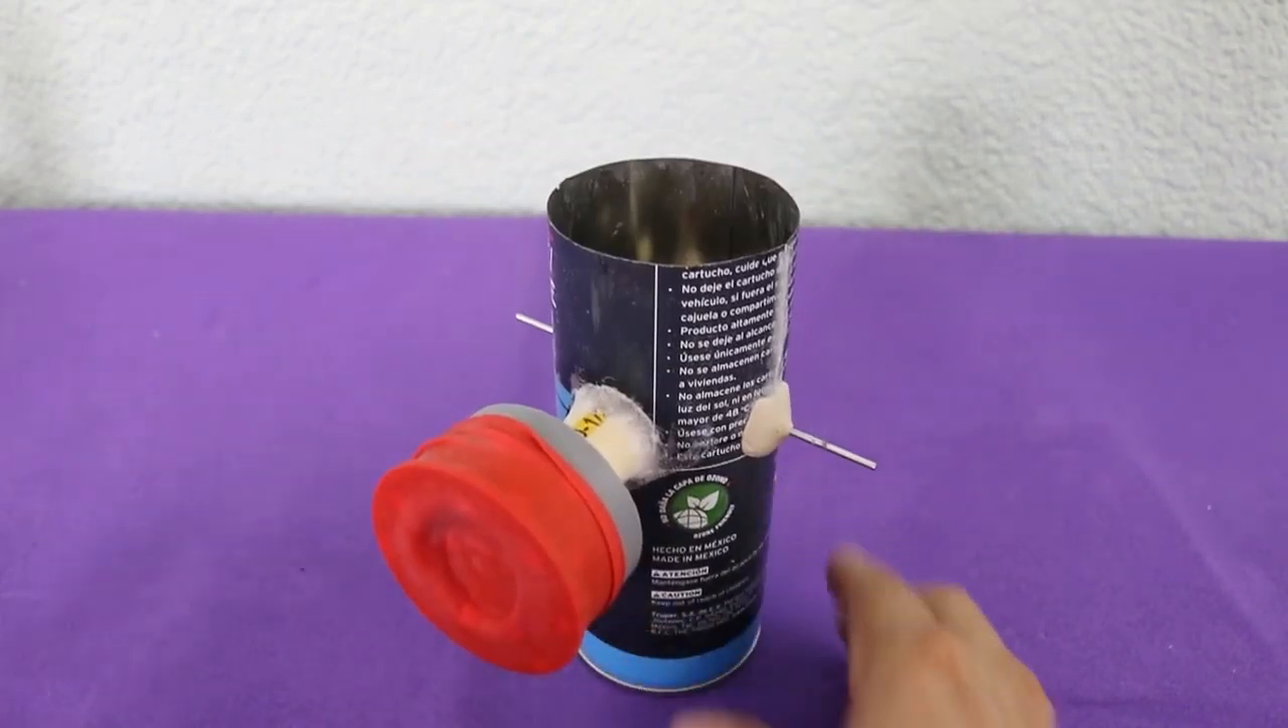The only thing left is to install the flywheels. At each side of the crankshaft.